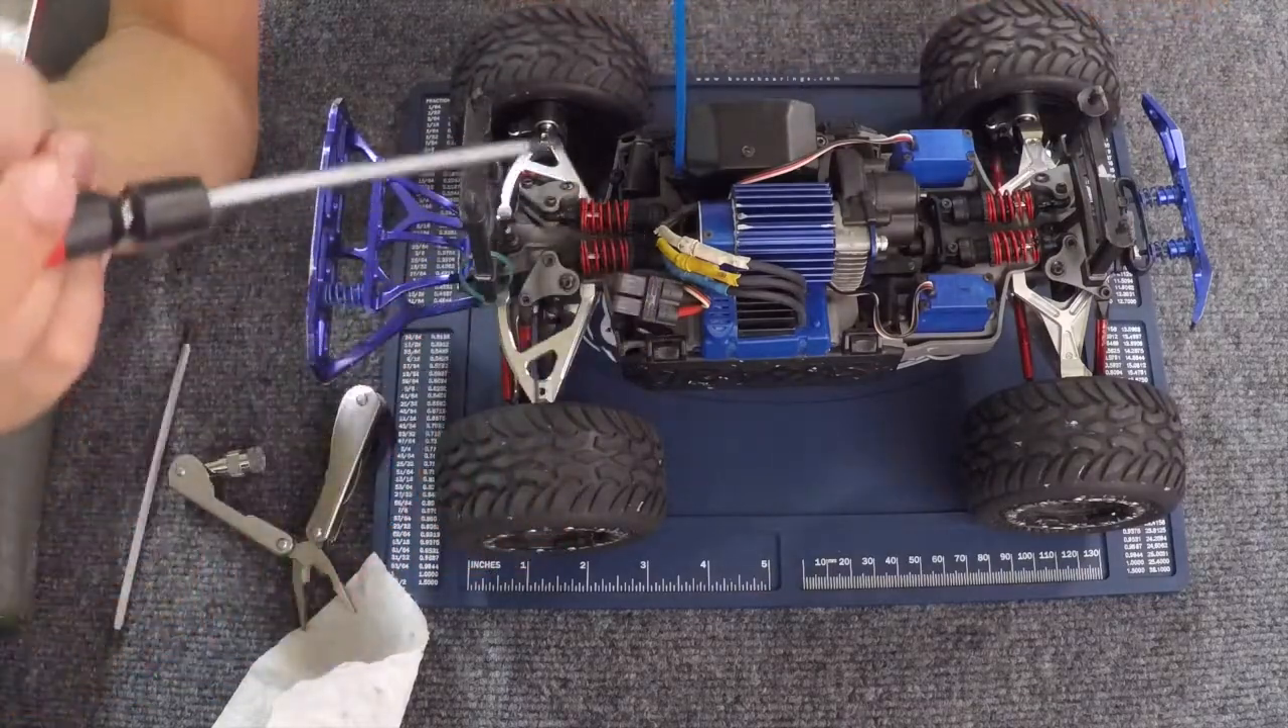We already got the bumper on.